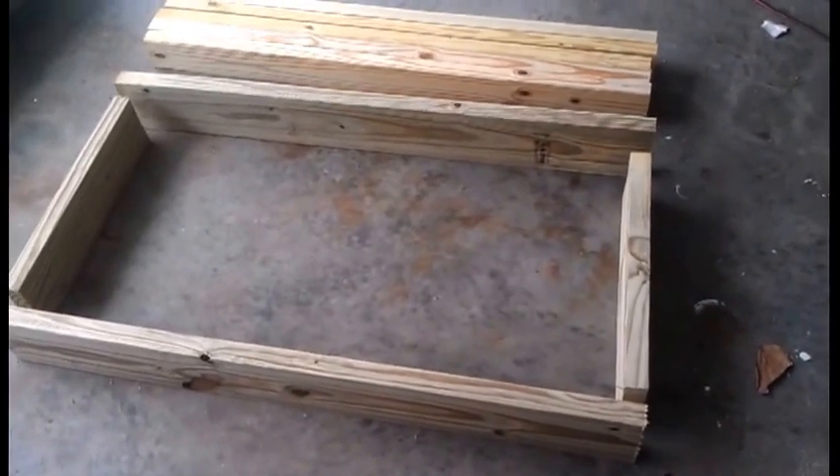Okay, so the short 20-inch pieces are now on the inside of the two longer 47-inch pieces, as you can see here.